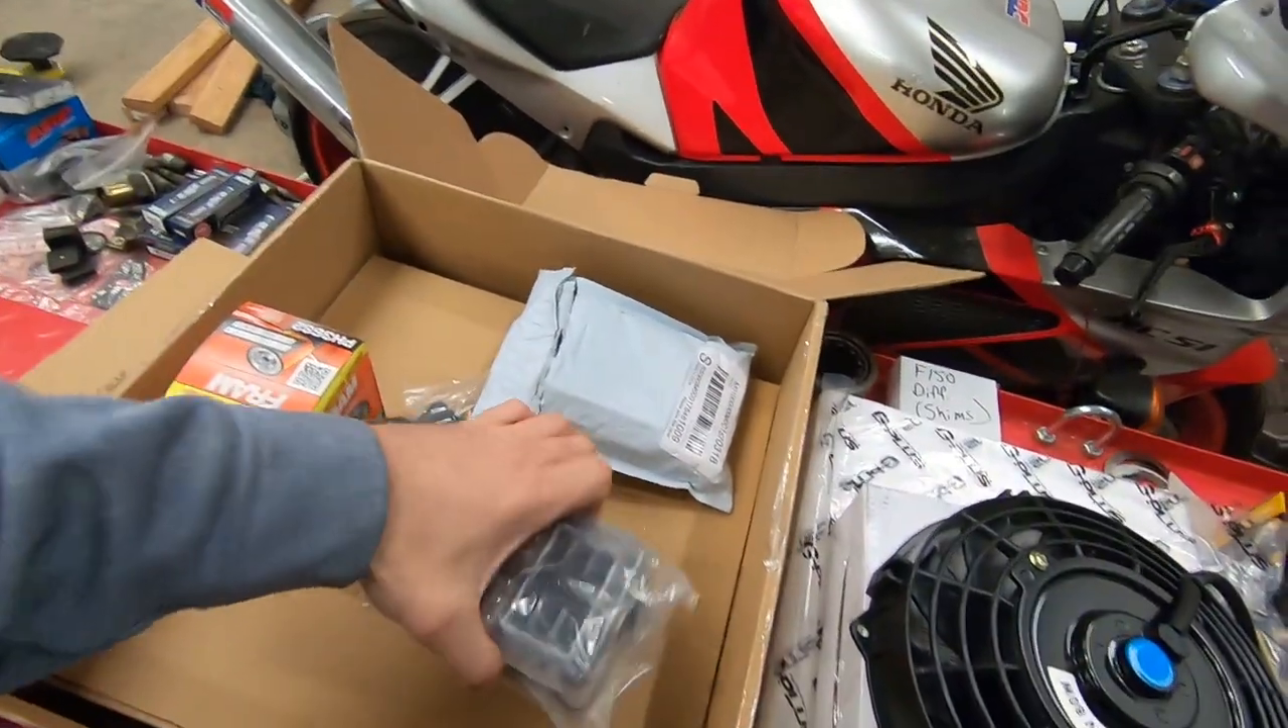Now you might notice i didn't install this electronic fan for the oil cooler yet.